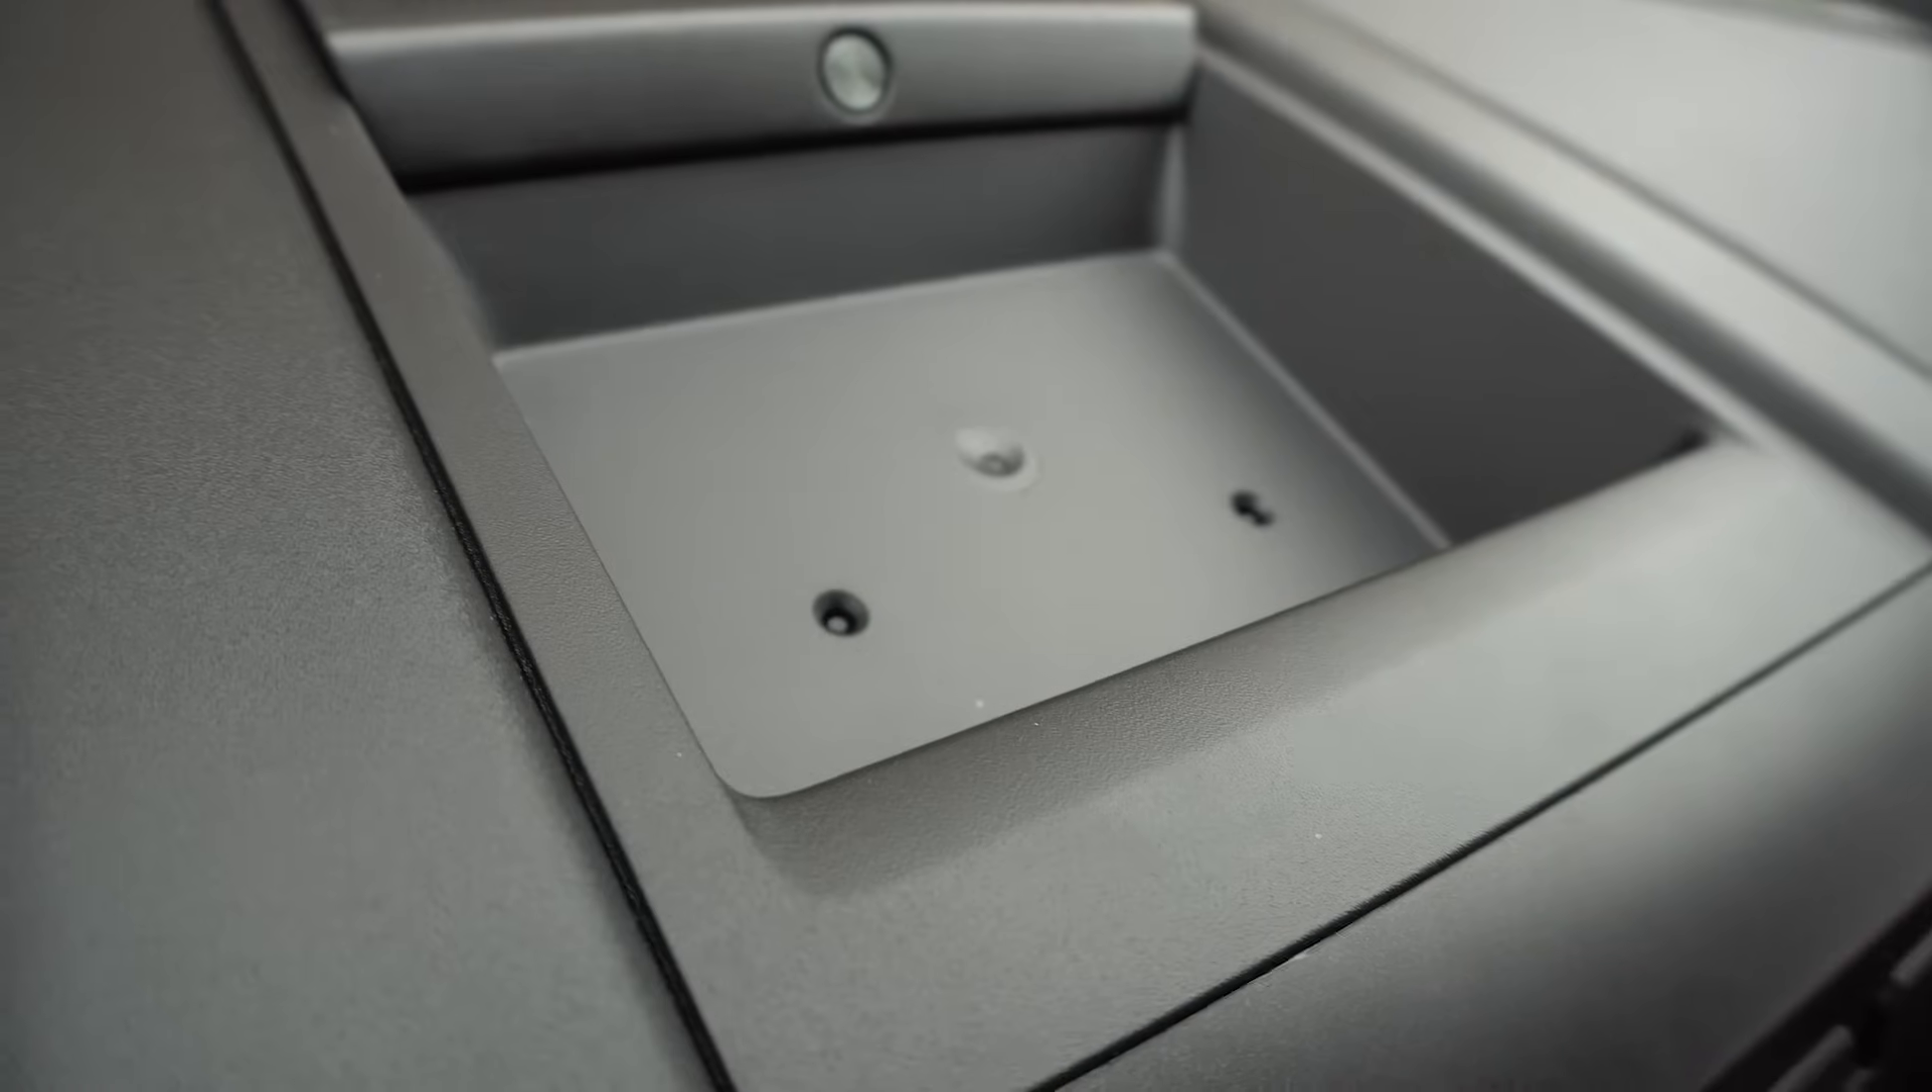Um, you can see I've already removed the rubber mat that will be in this tray.